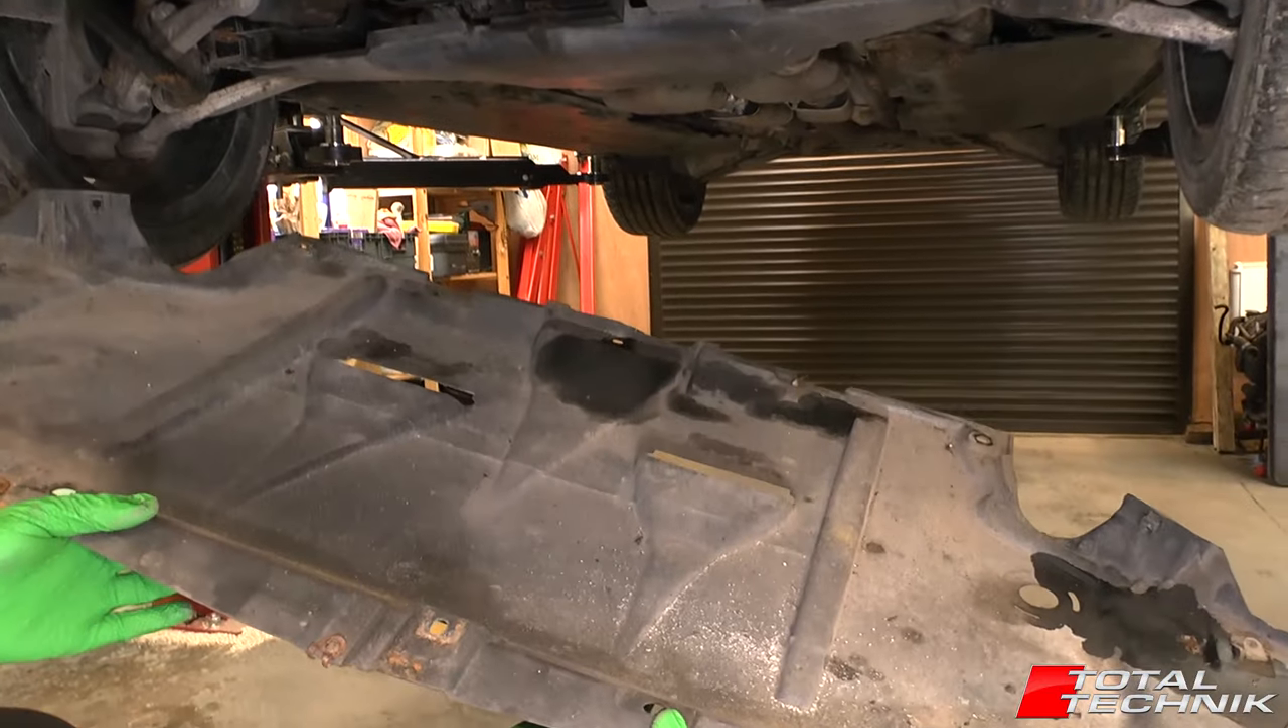As you can see that is the engine tray removed like so.